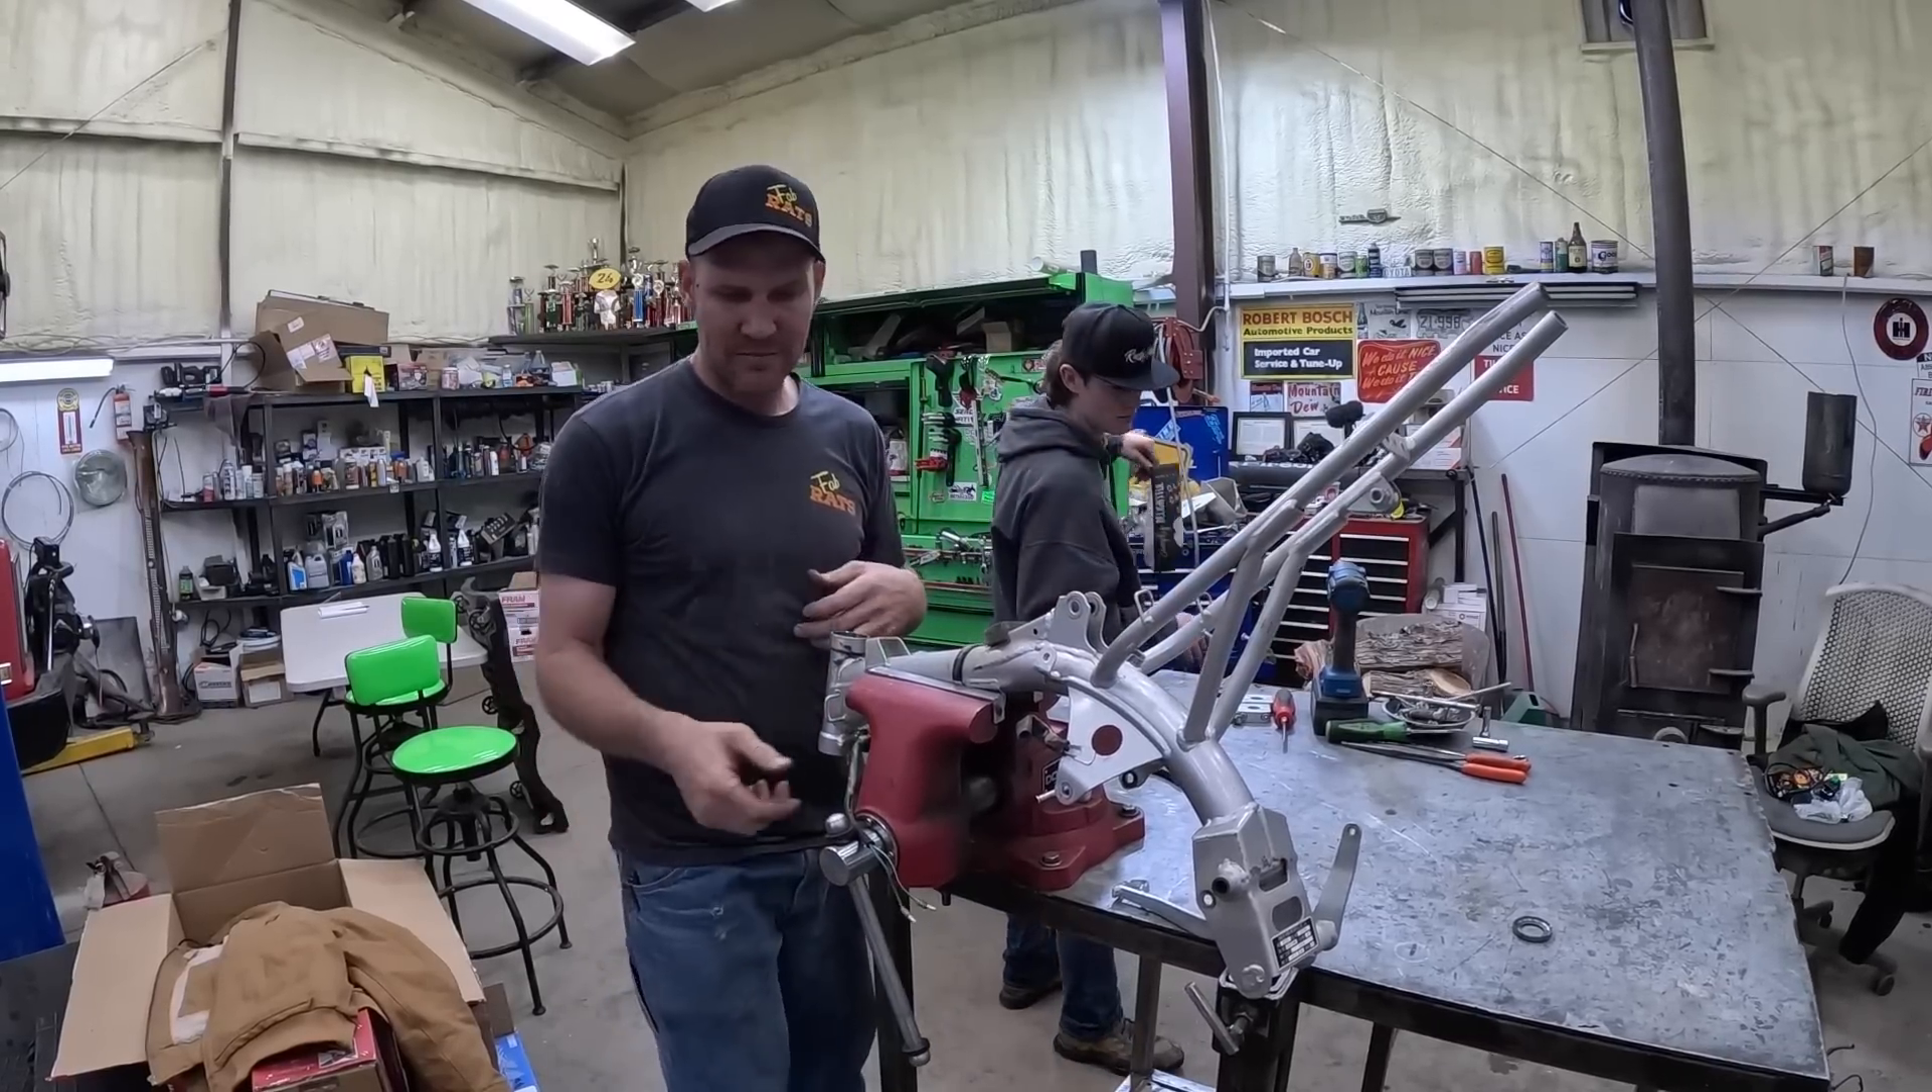There is not much bike left of this old girl just the frame.